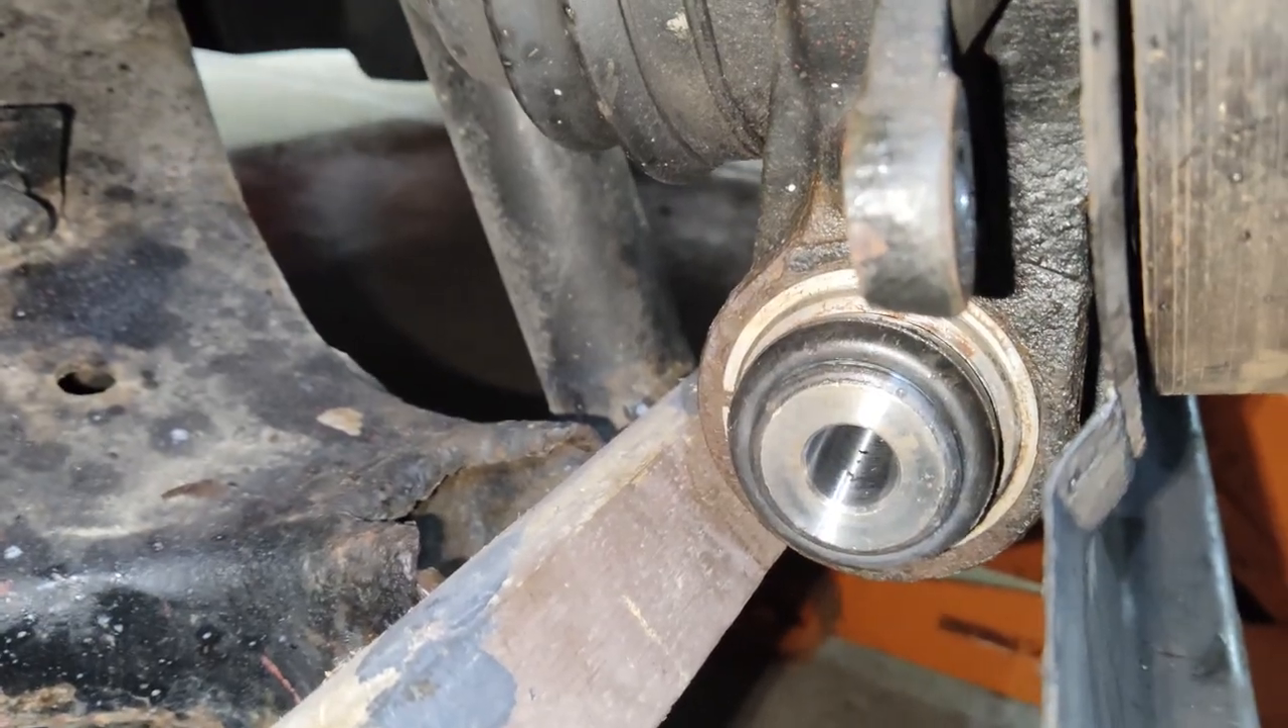Bottom bushing all the way in. We also have the locking ring back on as you can see.